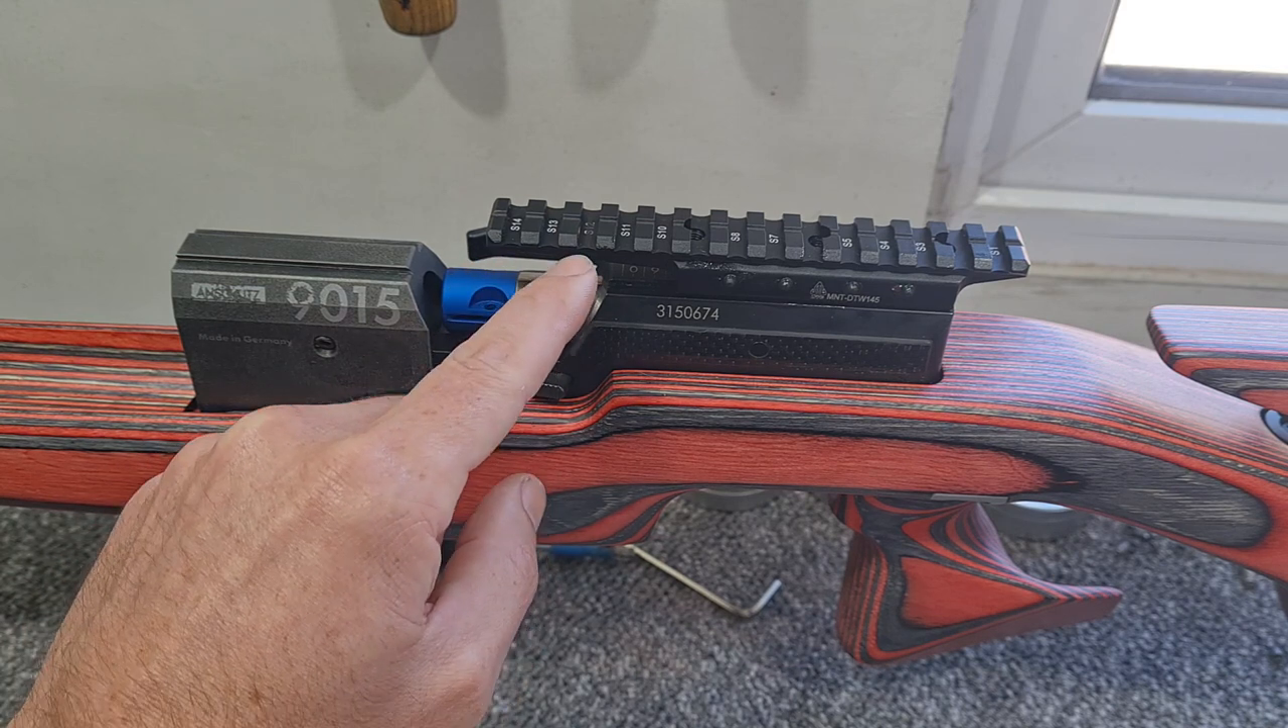This front section here overhanging the loading port is going to get in the way a little bit.